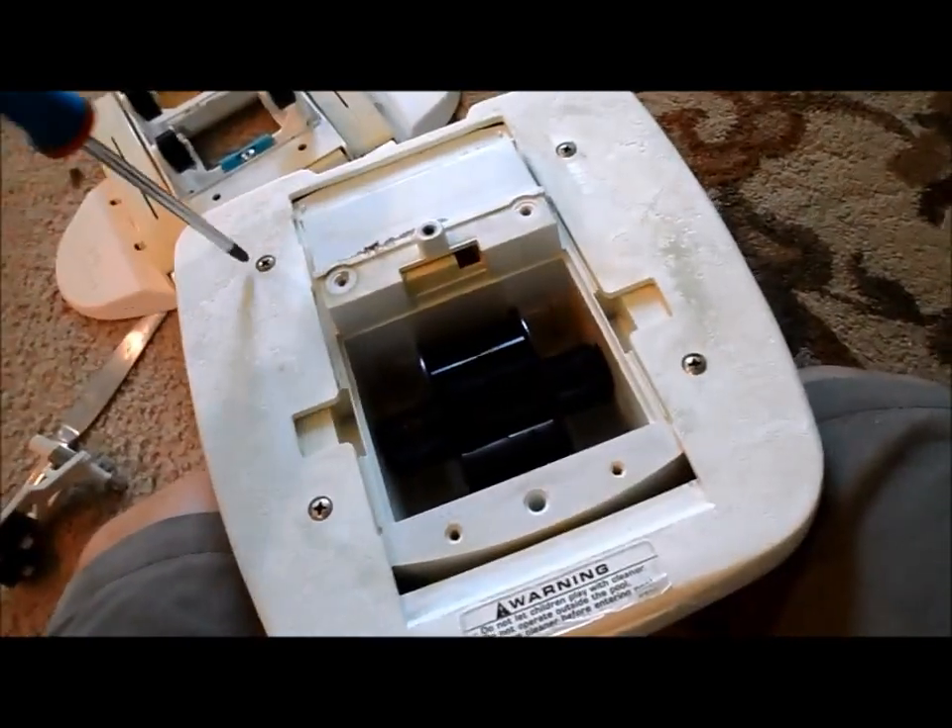Okay so there's four more screws here on the body we have to take off.